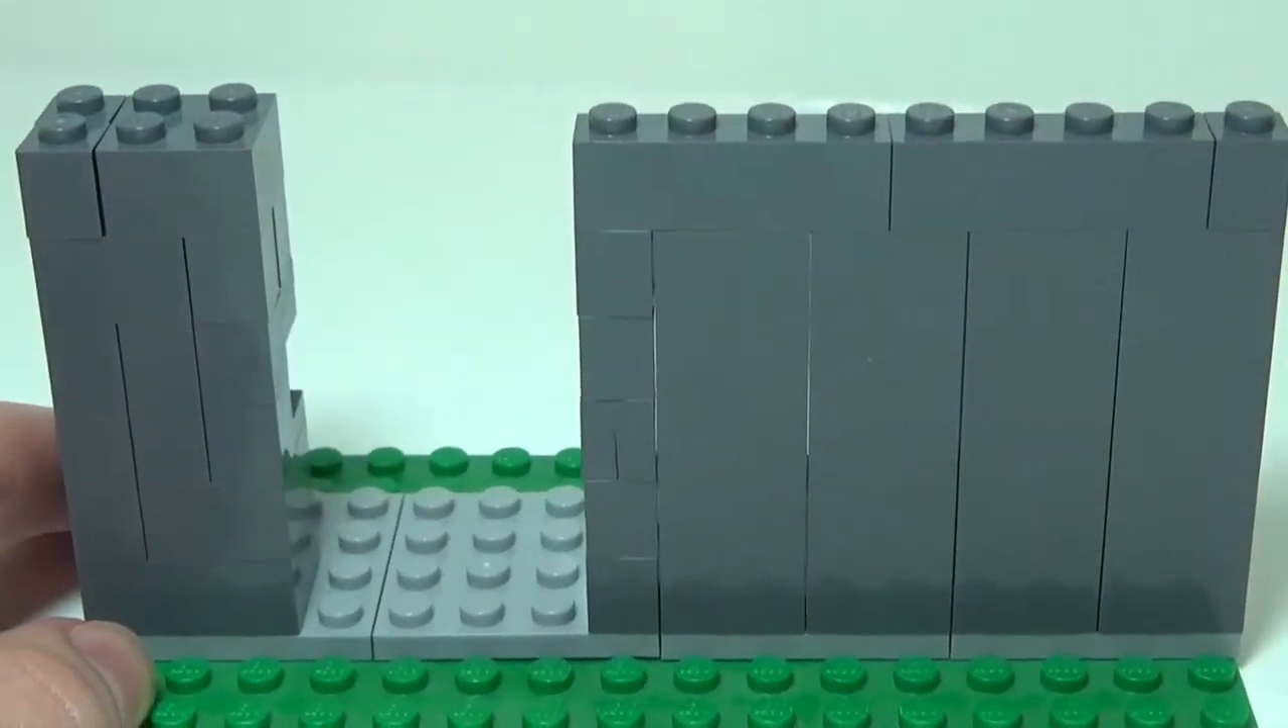So right now we have a layered wall, and this is really it for the outside, so let's go ahead and move on to actually building the door.